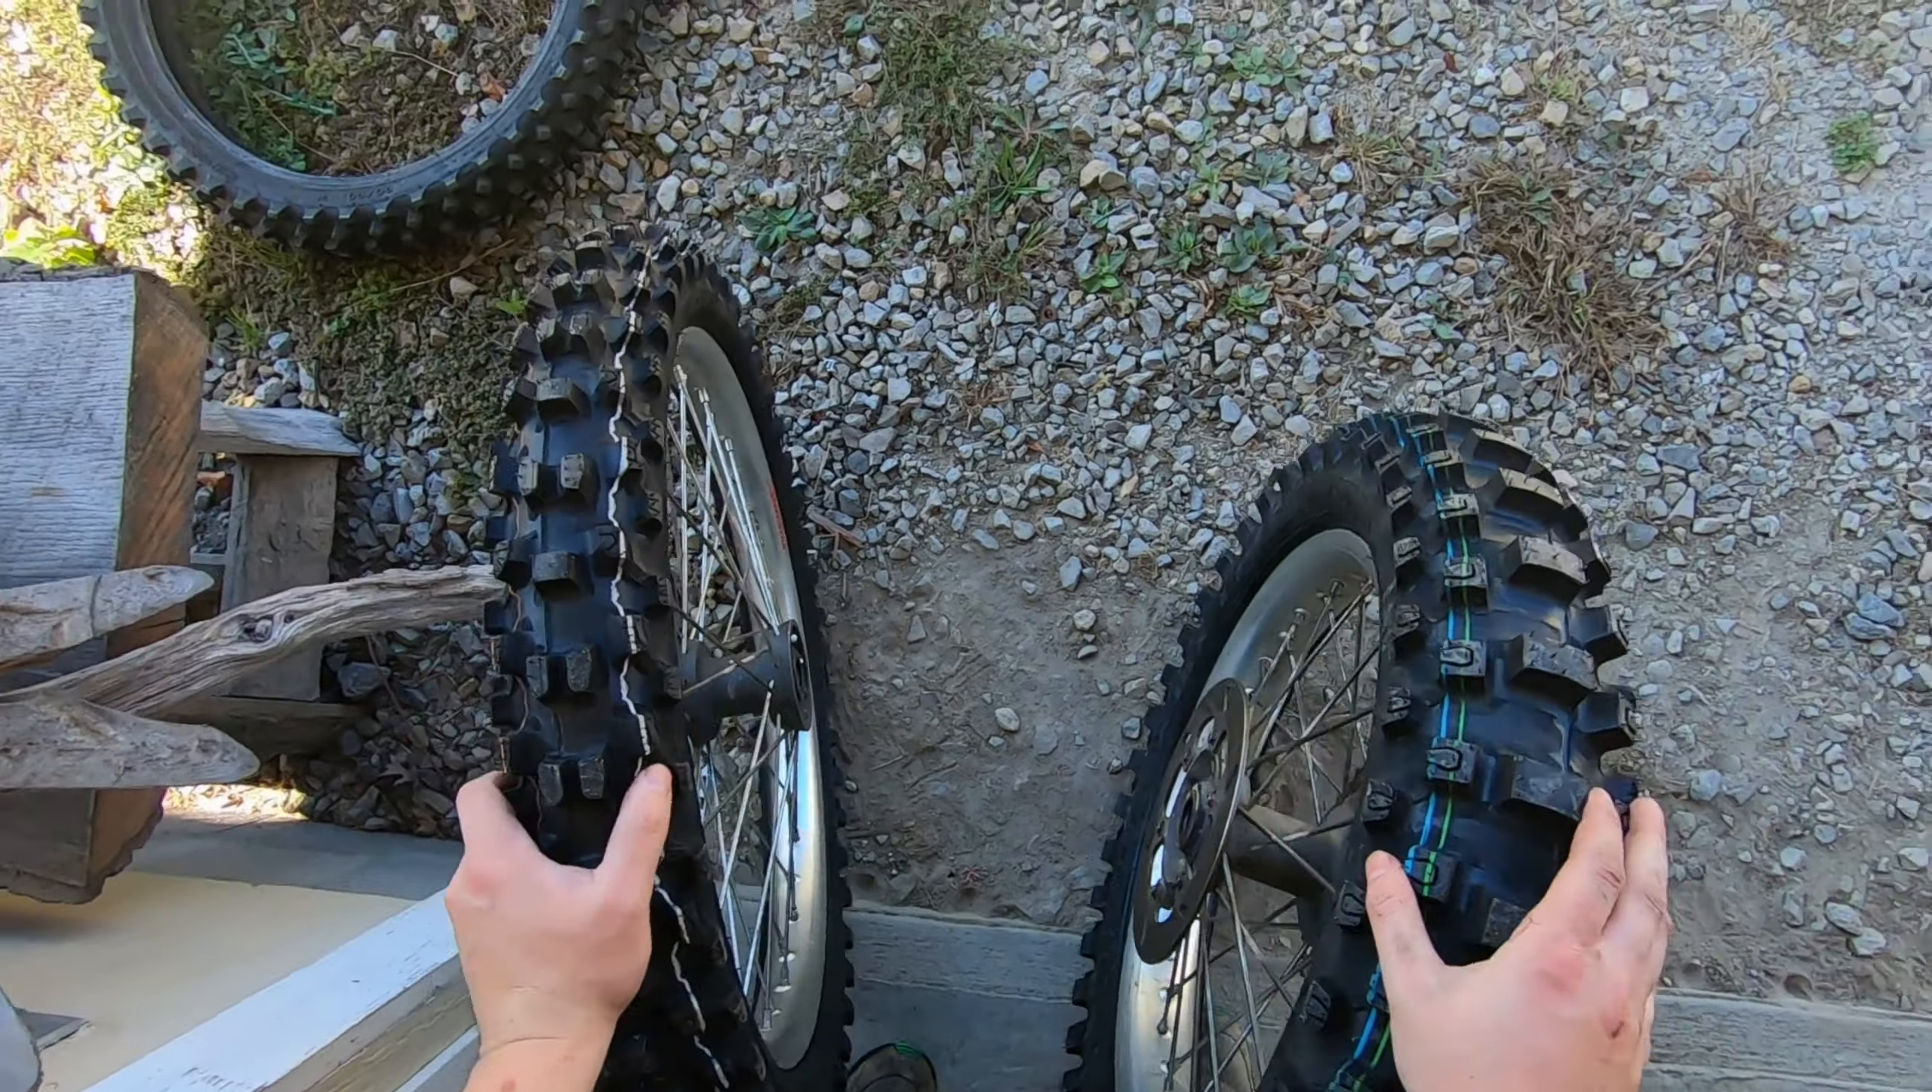Both wheels are done. New tires.